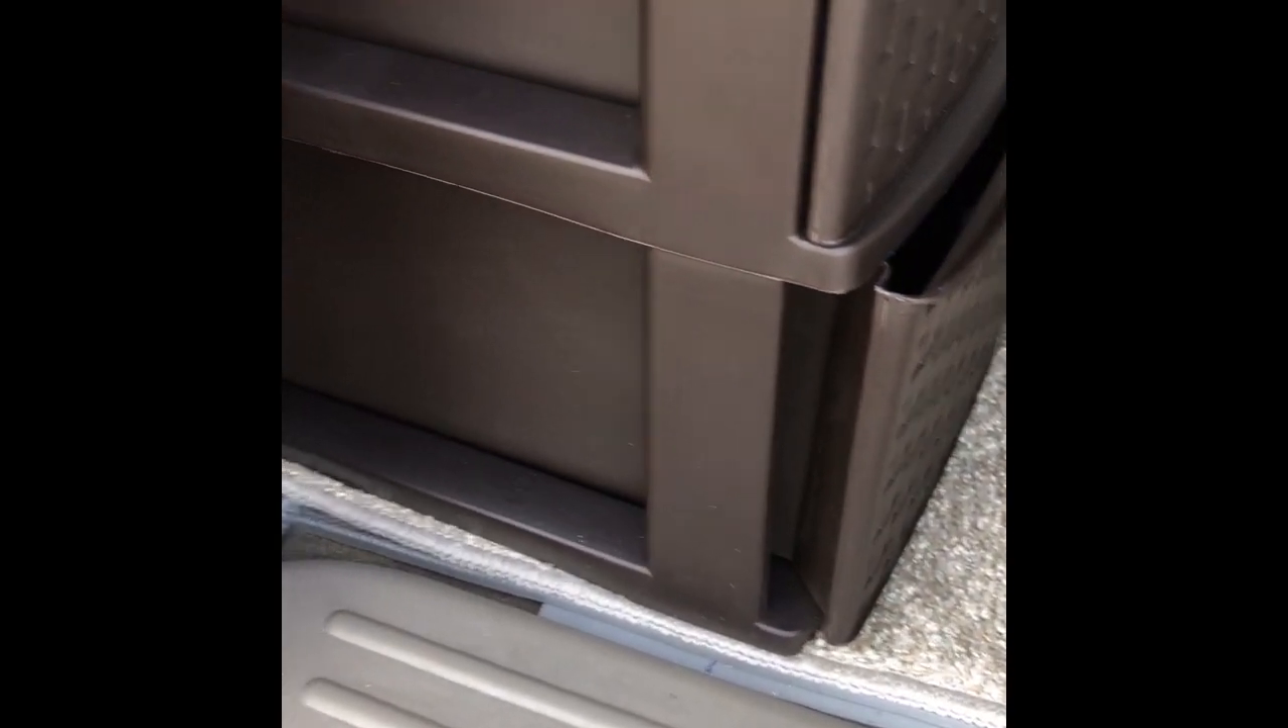The bottom drawer isn't going all the way in right now because the Toyota Sienna the bottom the floor of the Toyota Sienna is so uneven.